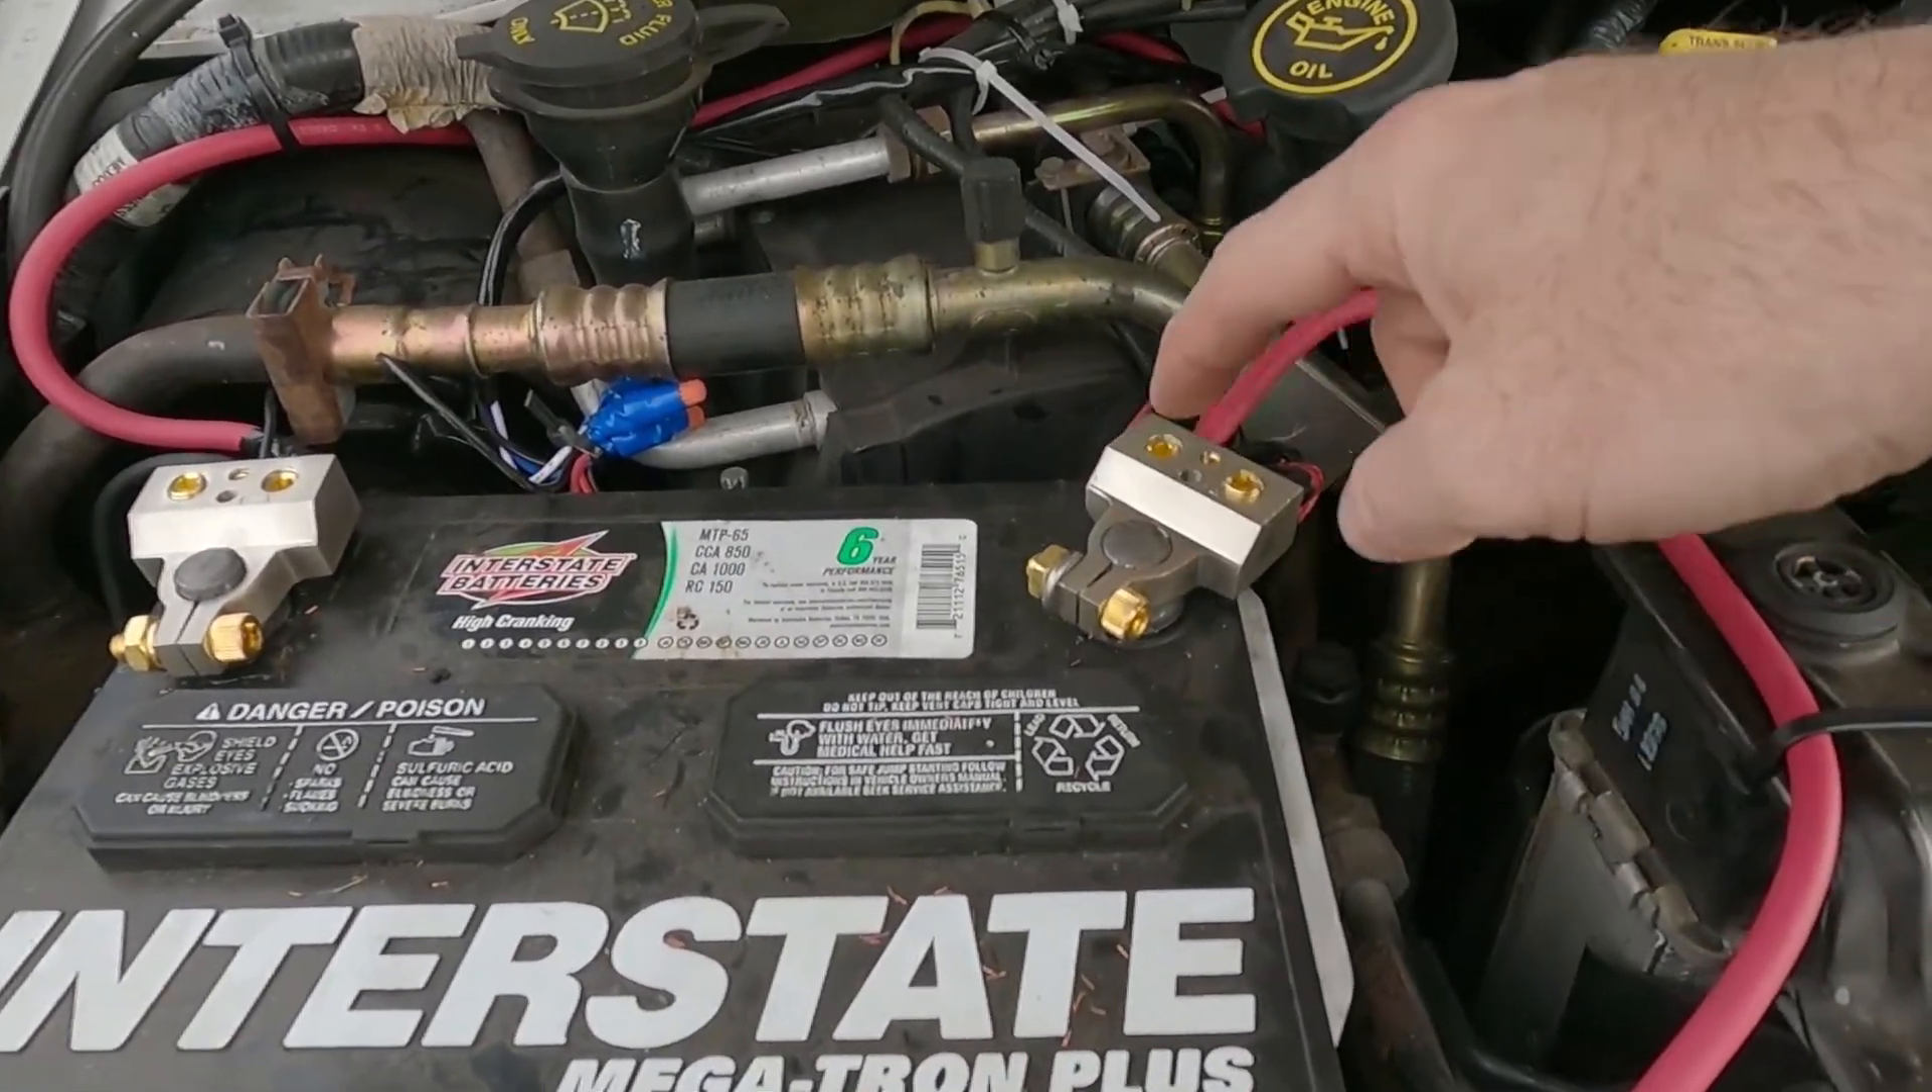Okay so you can see here i've got the two different cables so i changed out my battery cable ends and these are pretty awesome.